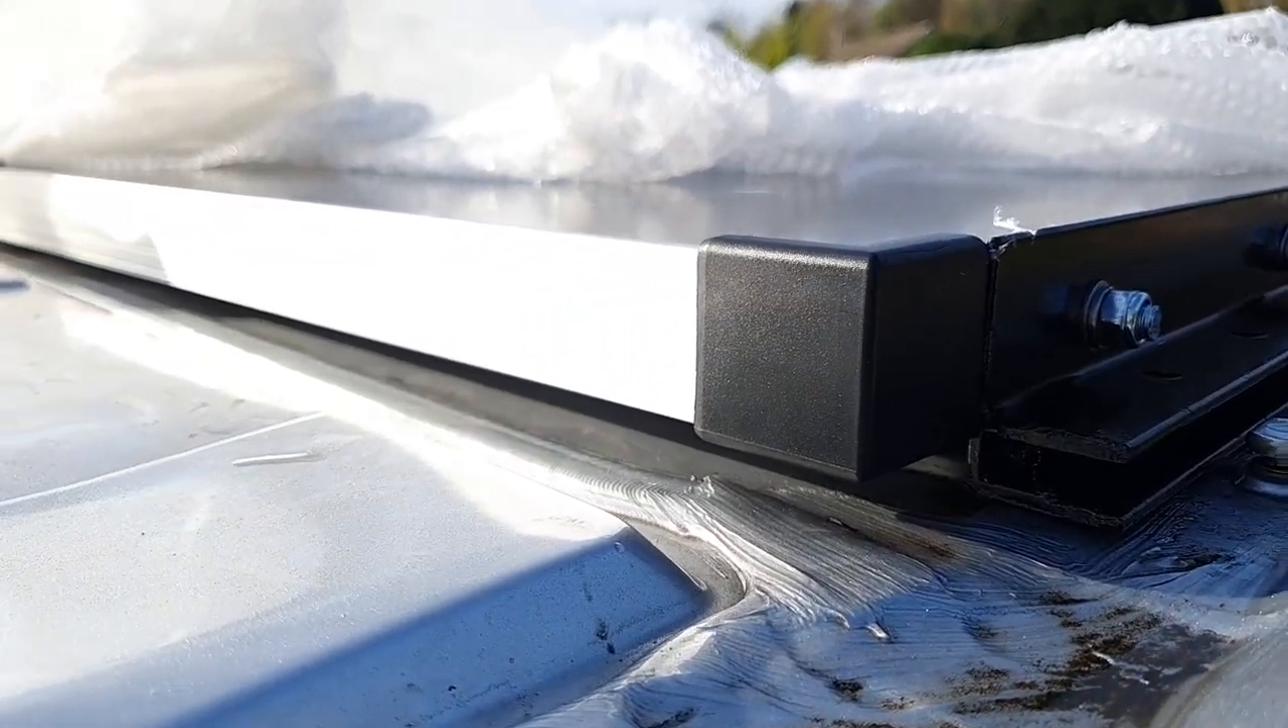We've just offered up the bracket to the solar panel, and we can see it fits lovely and flush with what will be the top of the panel once mounted.